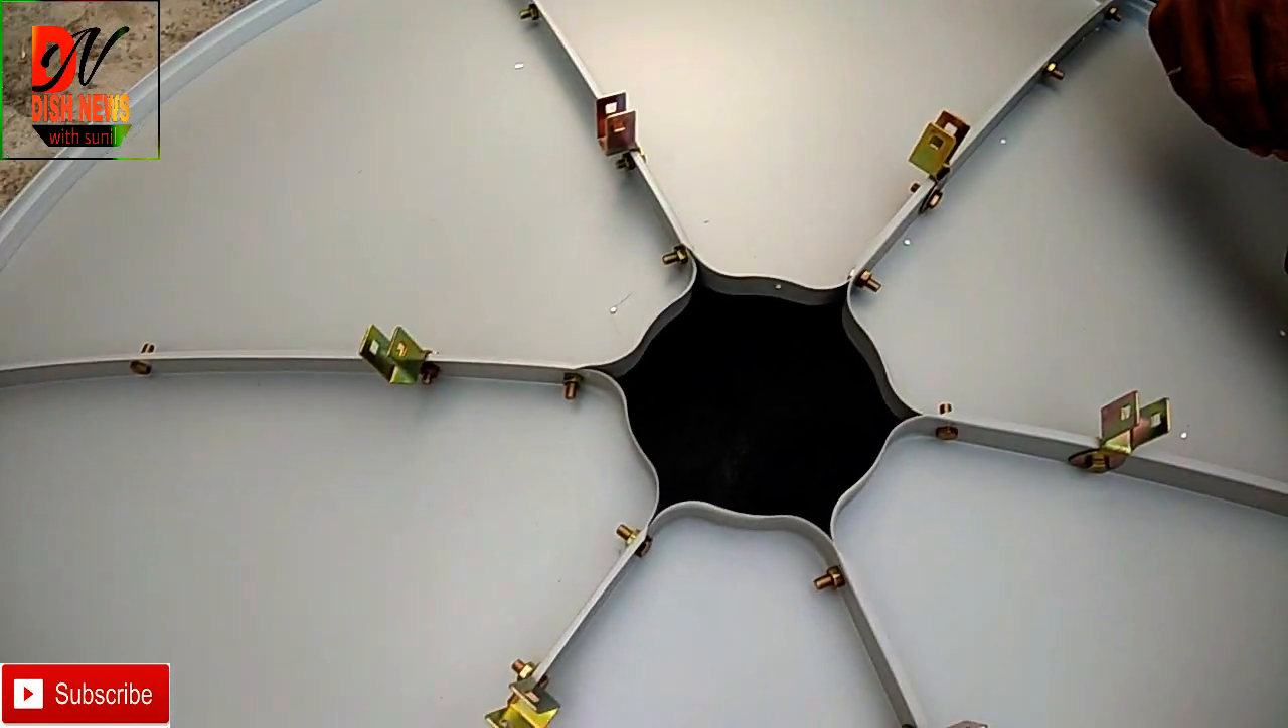जैसा कि आप देख रहे हैं हमने यह सारी की सारी क्लिप लगा दी है छे क्लिप हैं।